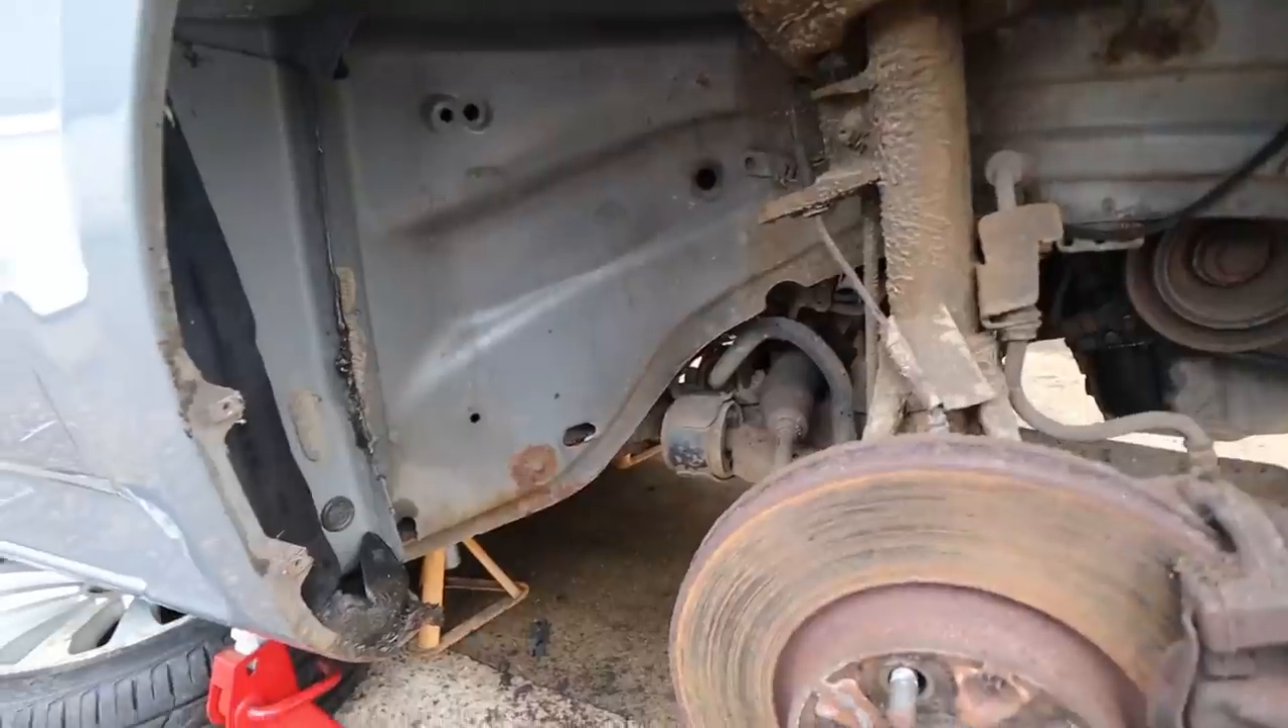Right so as you can see i've removed the driver's side uh wheel well arch as well.